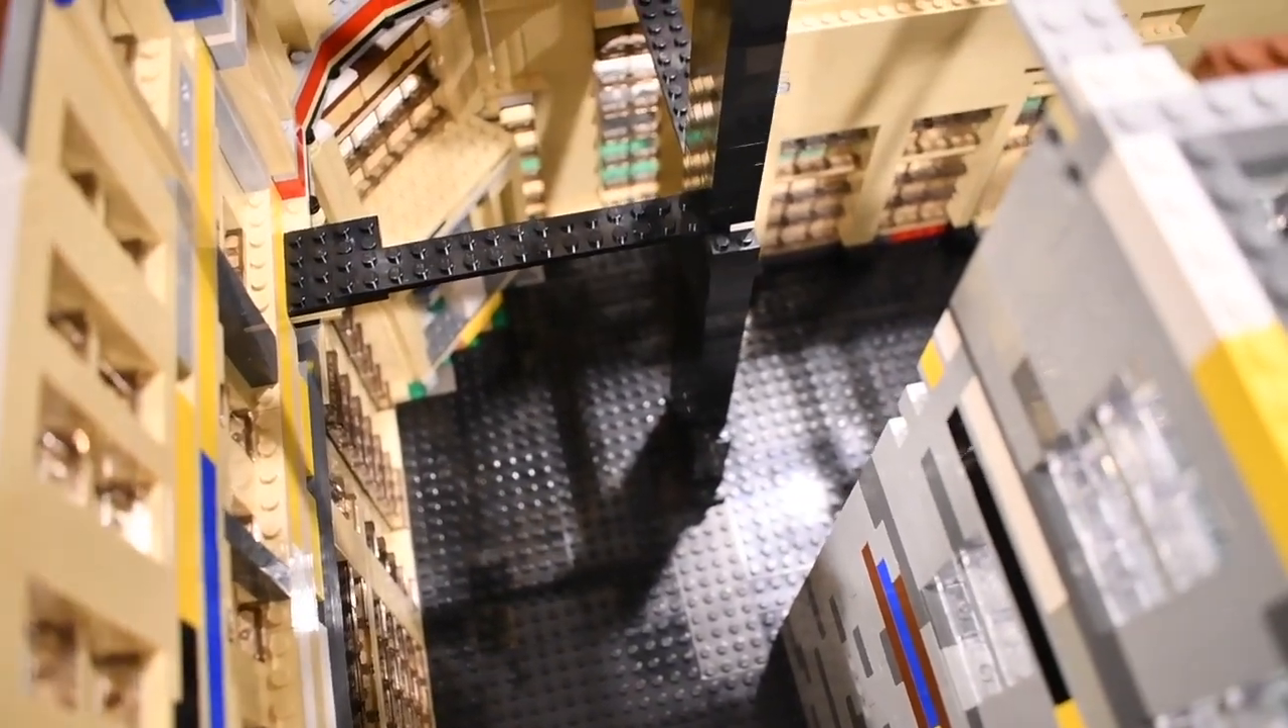Down in the bottom, you can see I layered the entire thing with black plates.